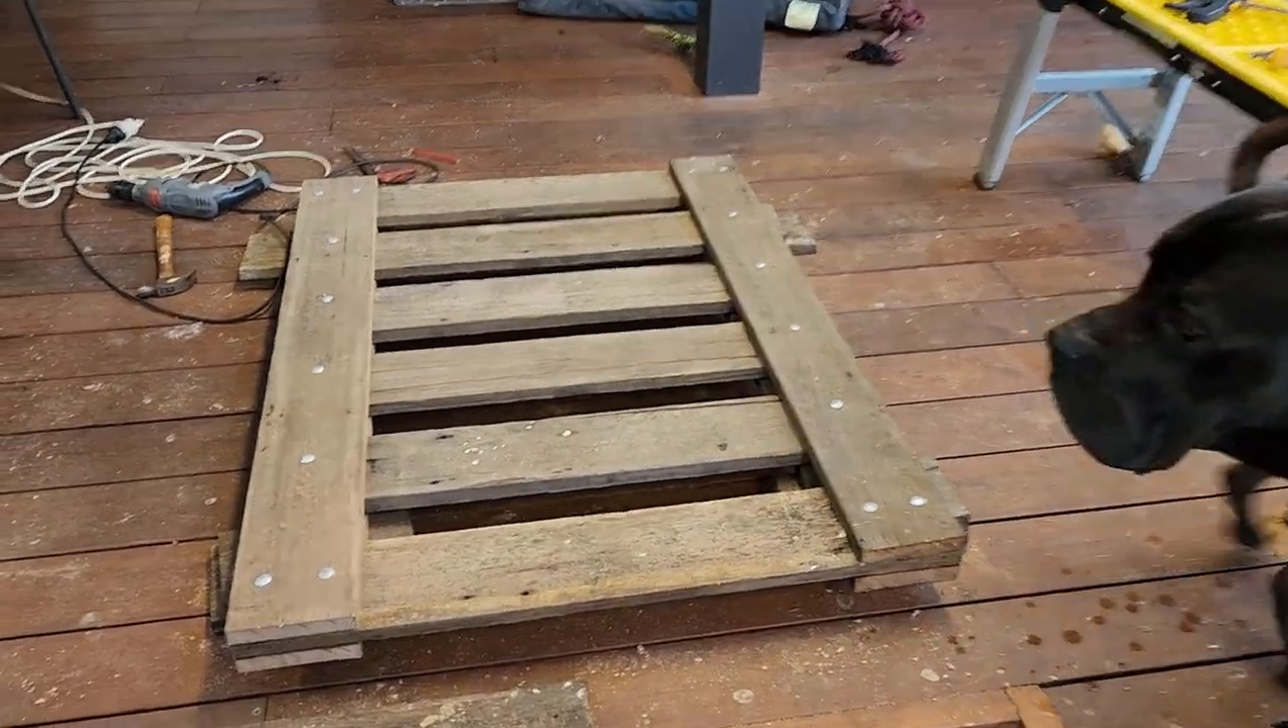So I've finished bolting the gate frame together the main parts.